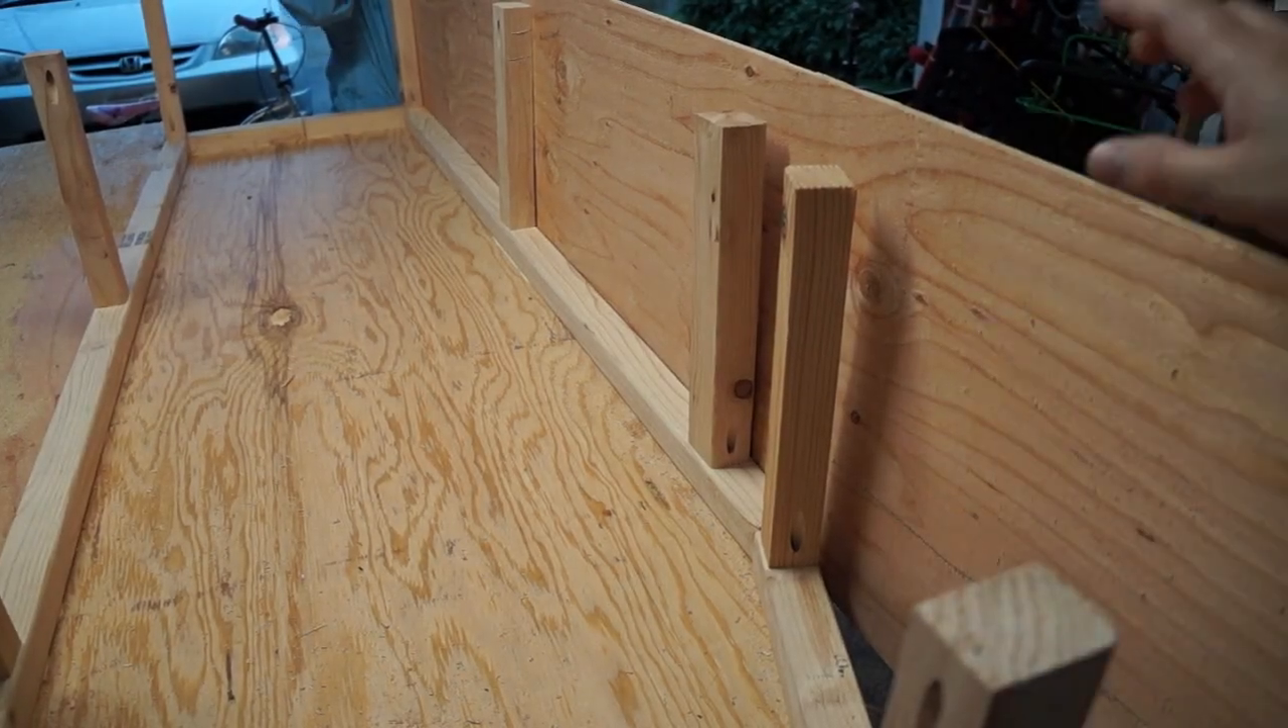Okay, so we have the vertical studs on.